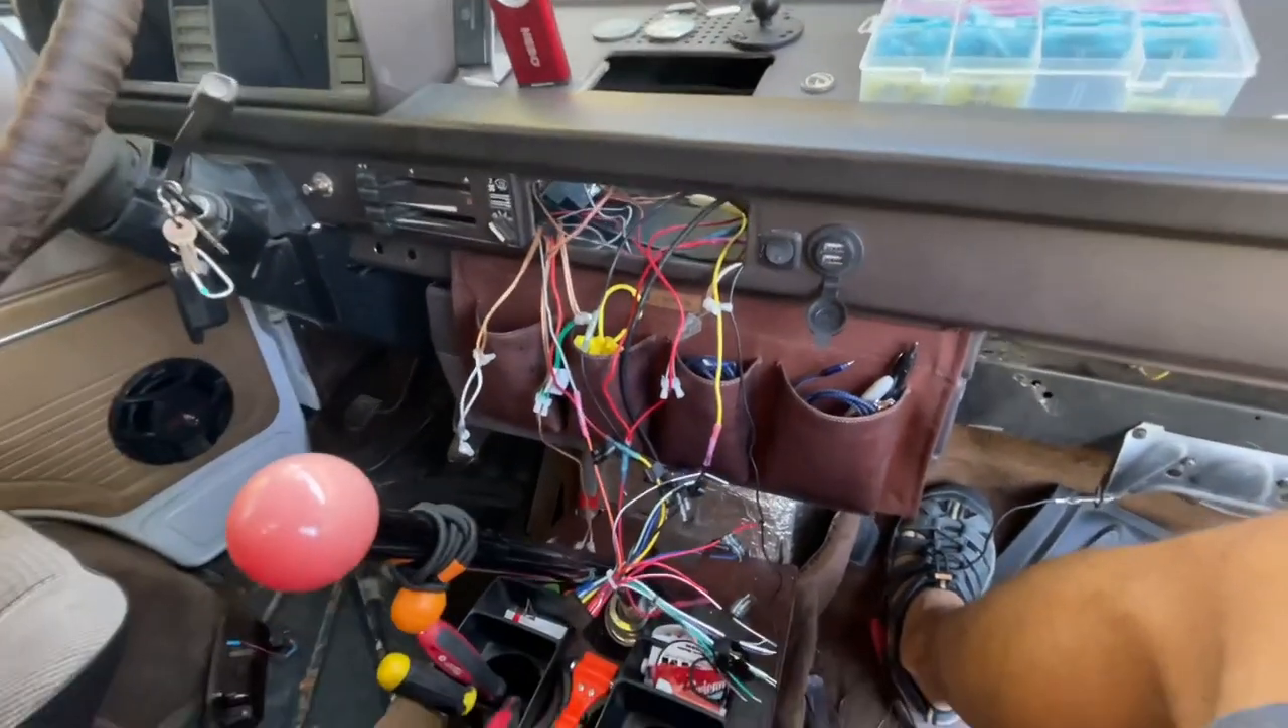So as you can see I got the old stereo pulled out I started connecting up a couple wires.